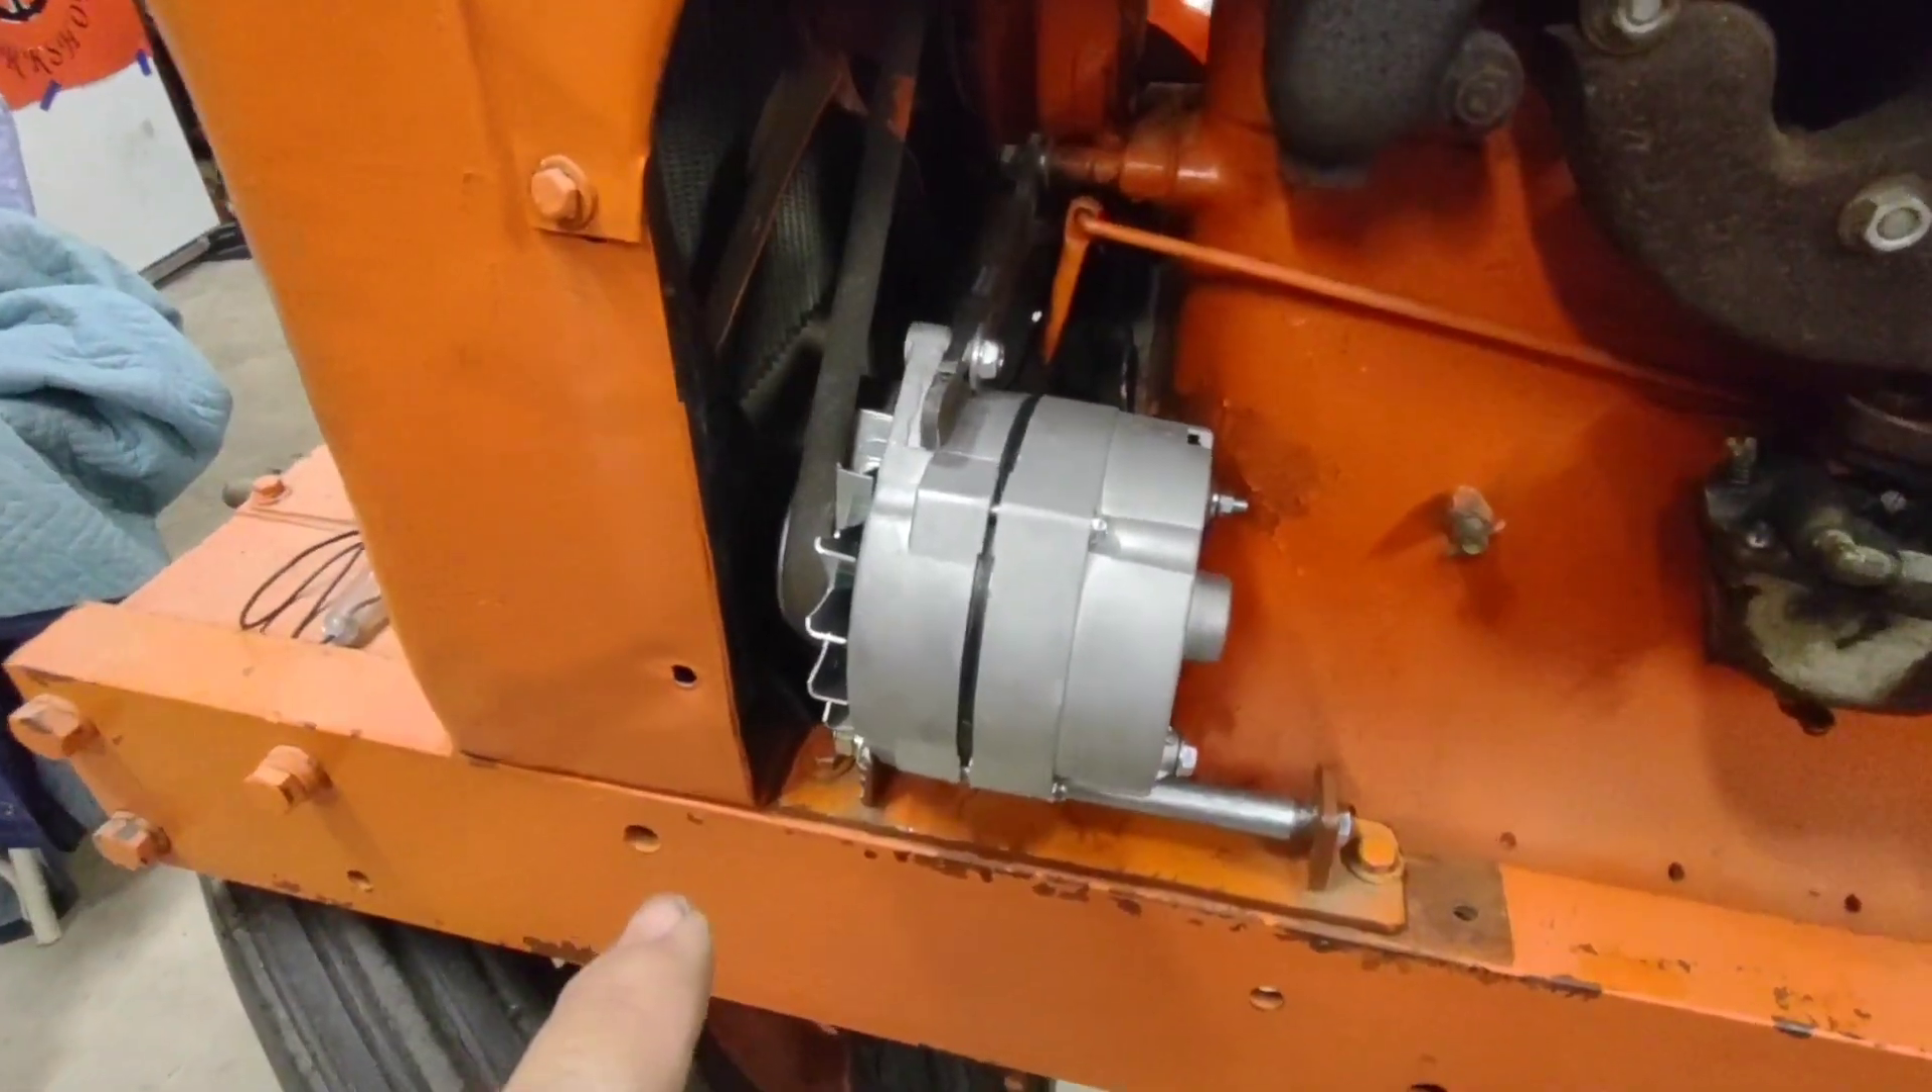Got the alternator all mounted up.